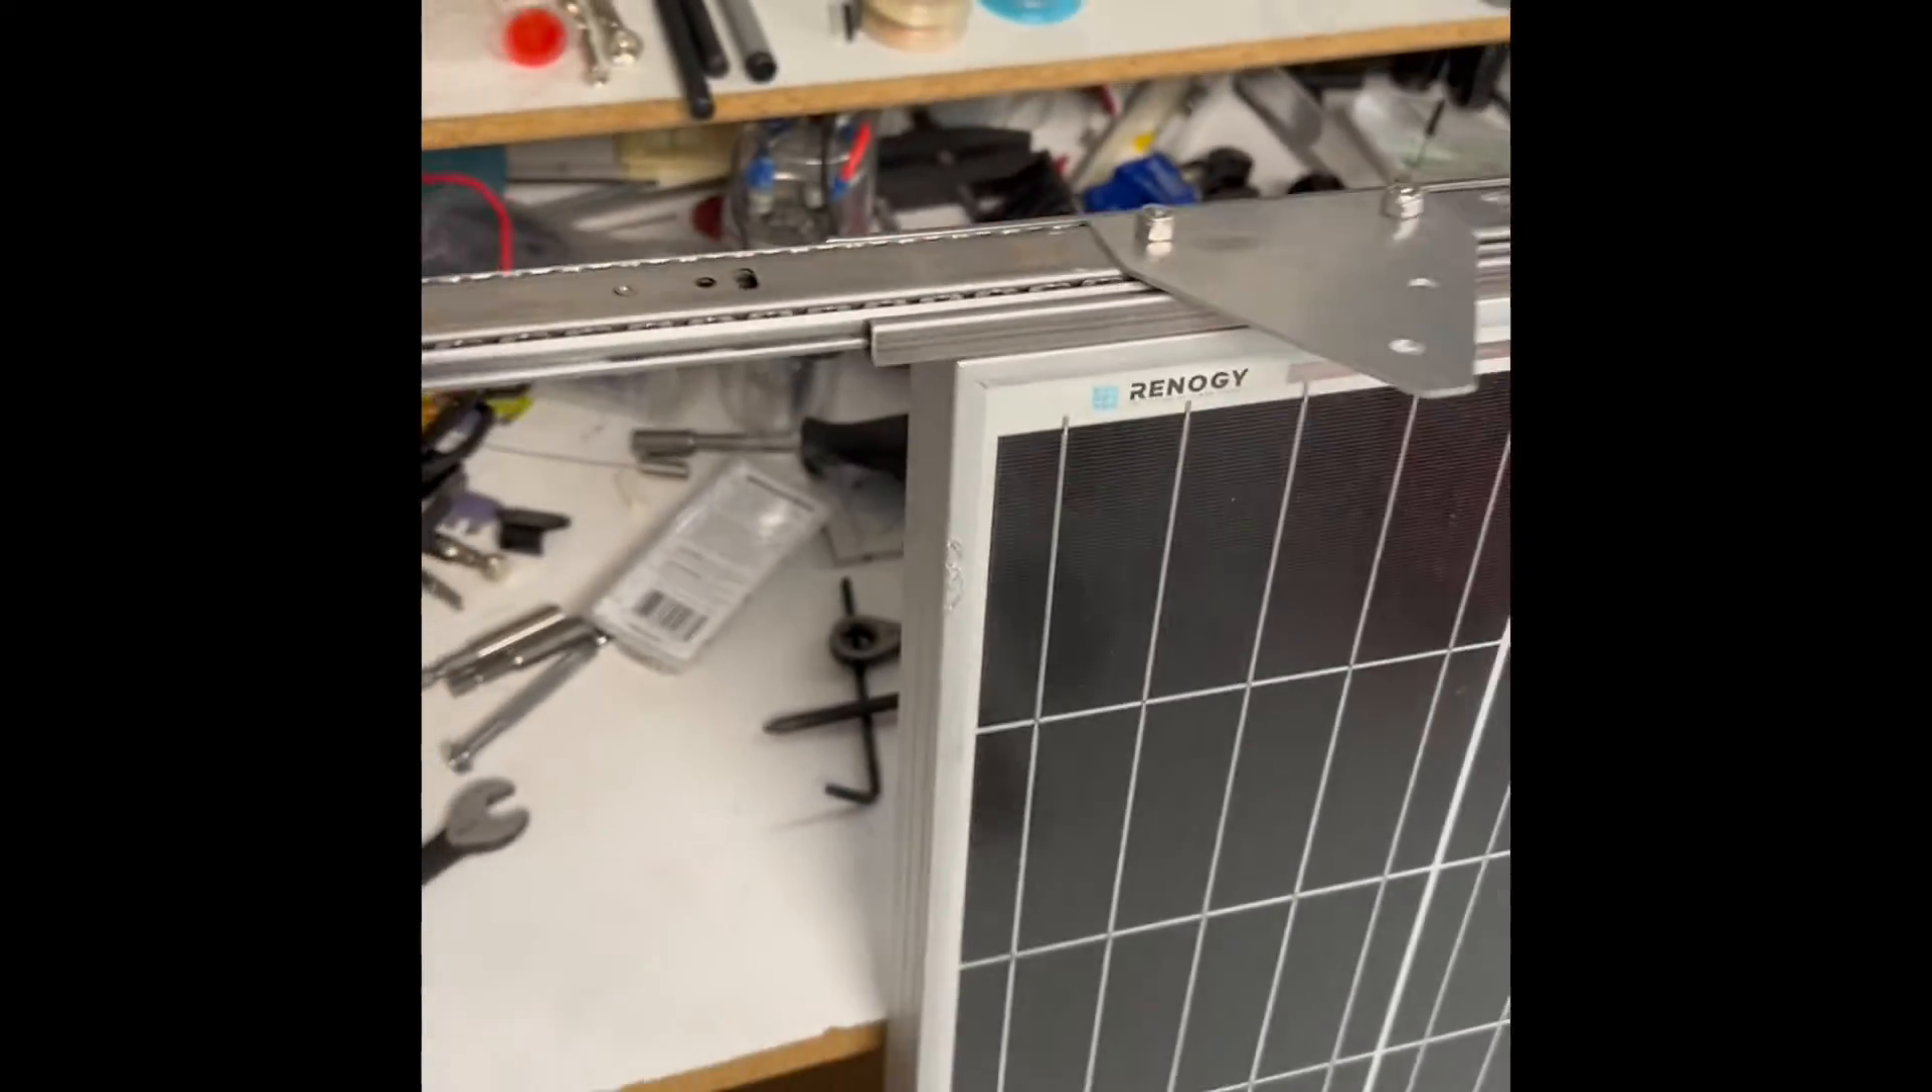Now that the sliding rails and the mounts are installed, you can see these things work pretty well.